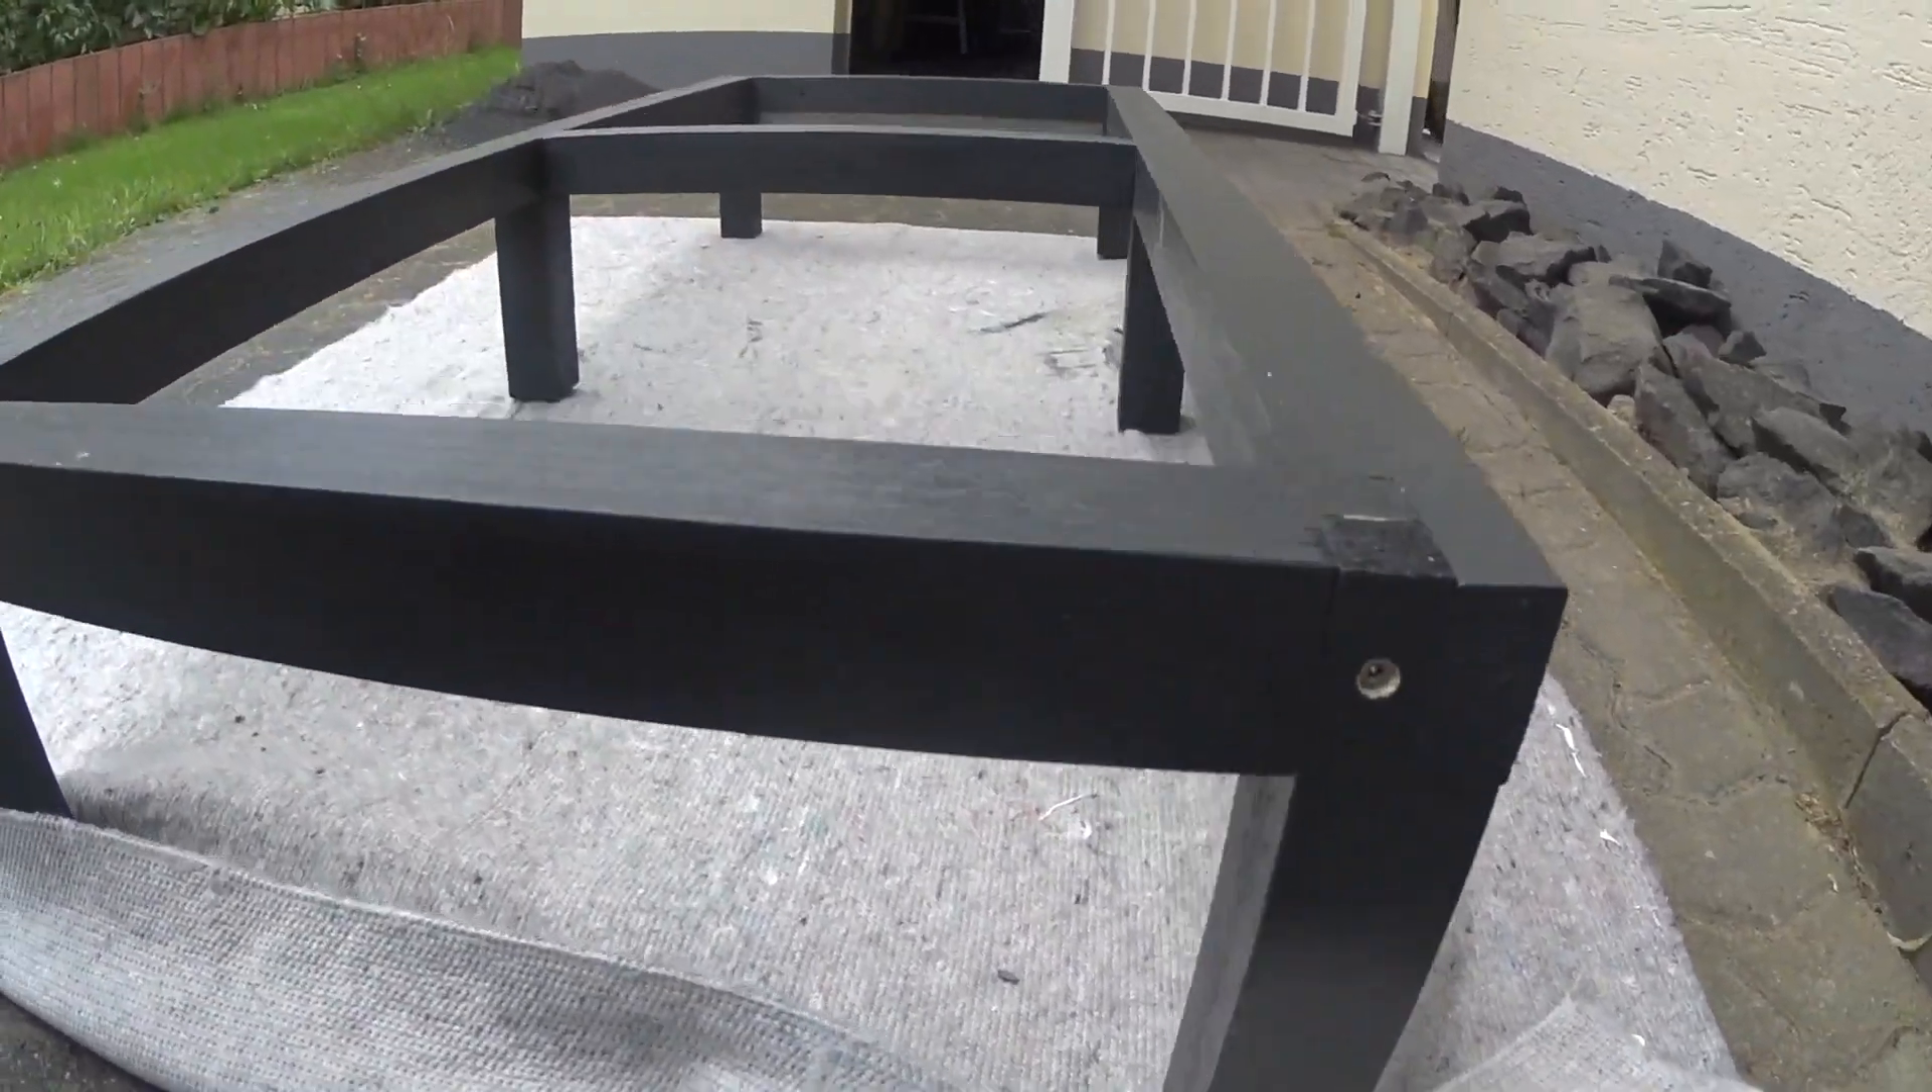Das erste Gestell ist montiert und man sieht sehr schön hier die Befestigung an der Ecke, wie die Balken ineinander eingesetzt wurden.